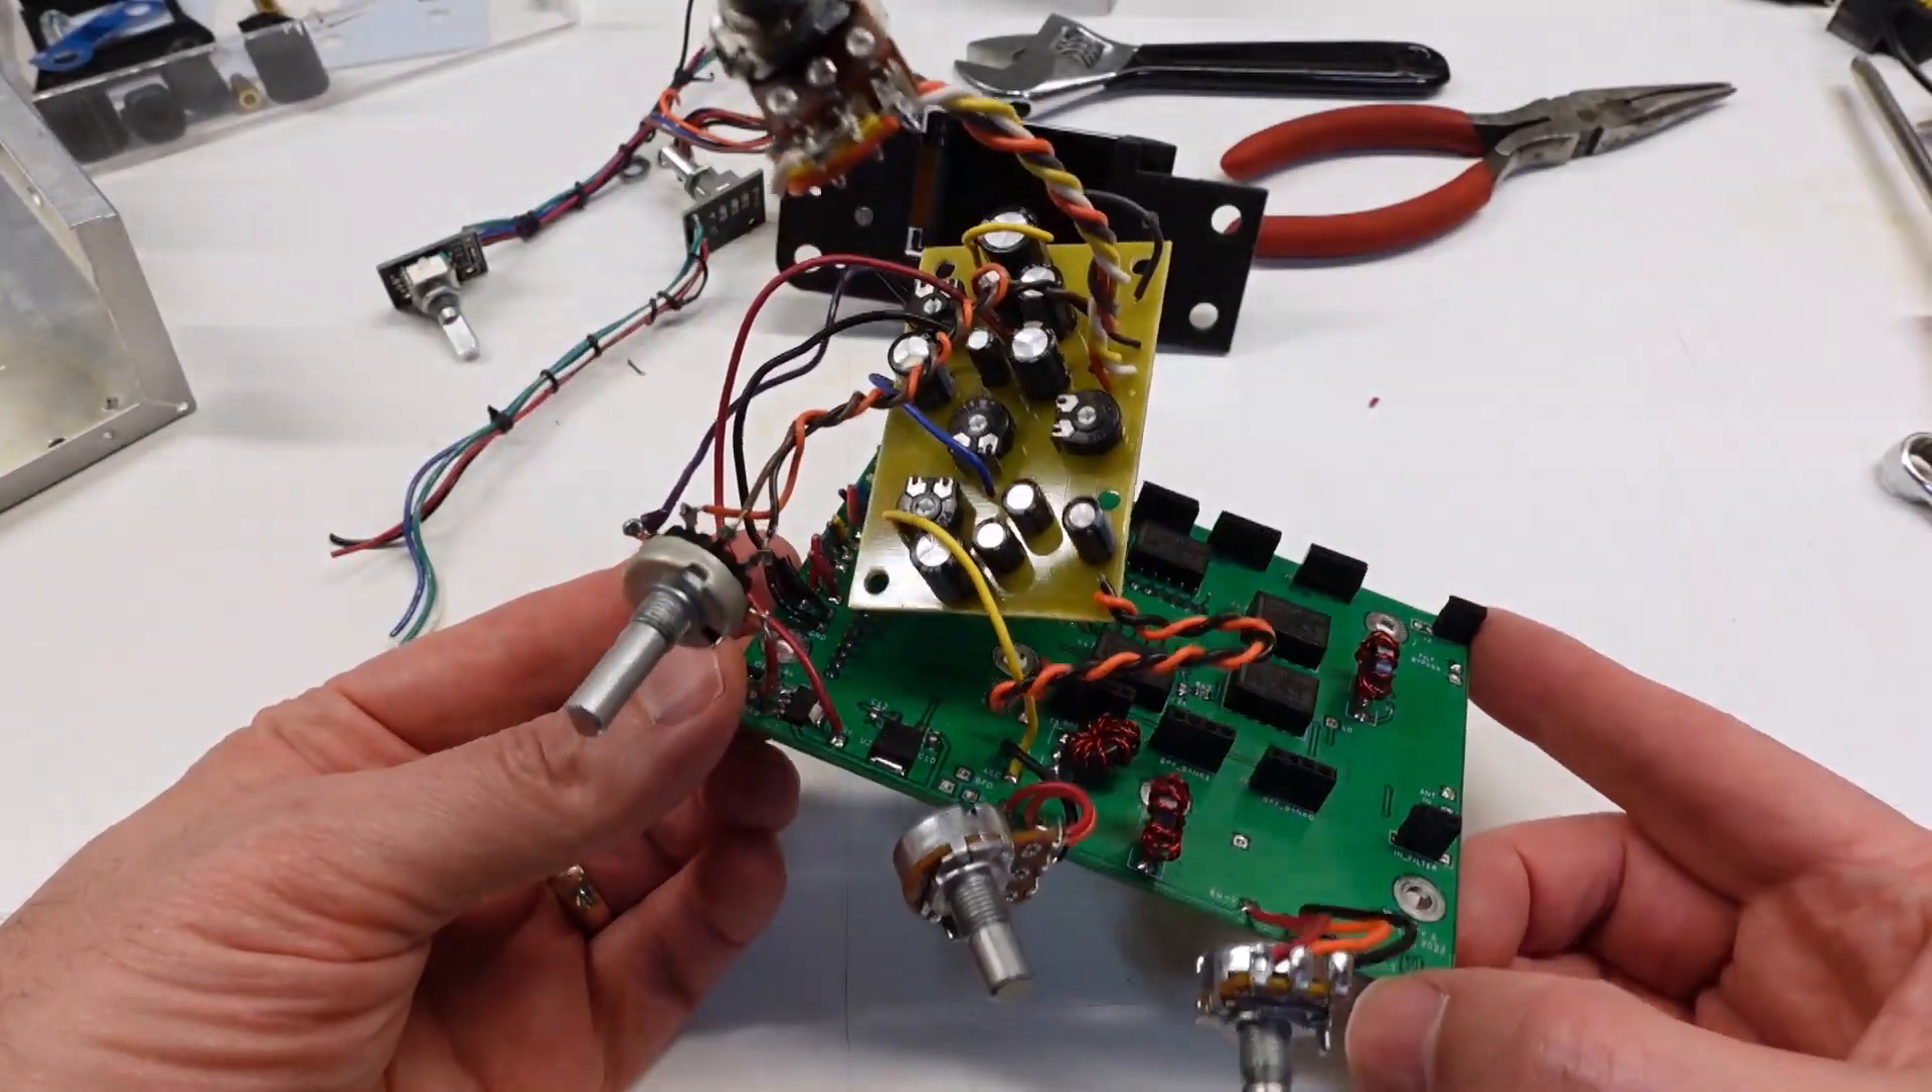All right, here's the main board with the audio daughter board and several of the controls still attached to it.